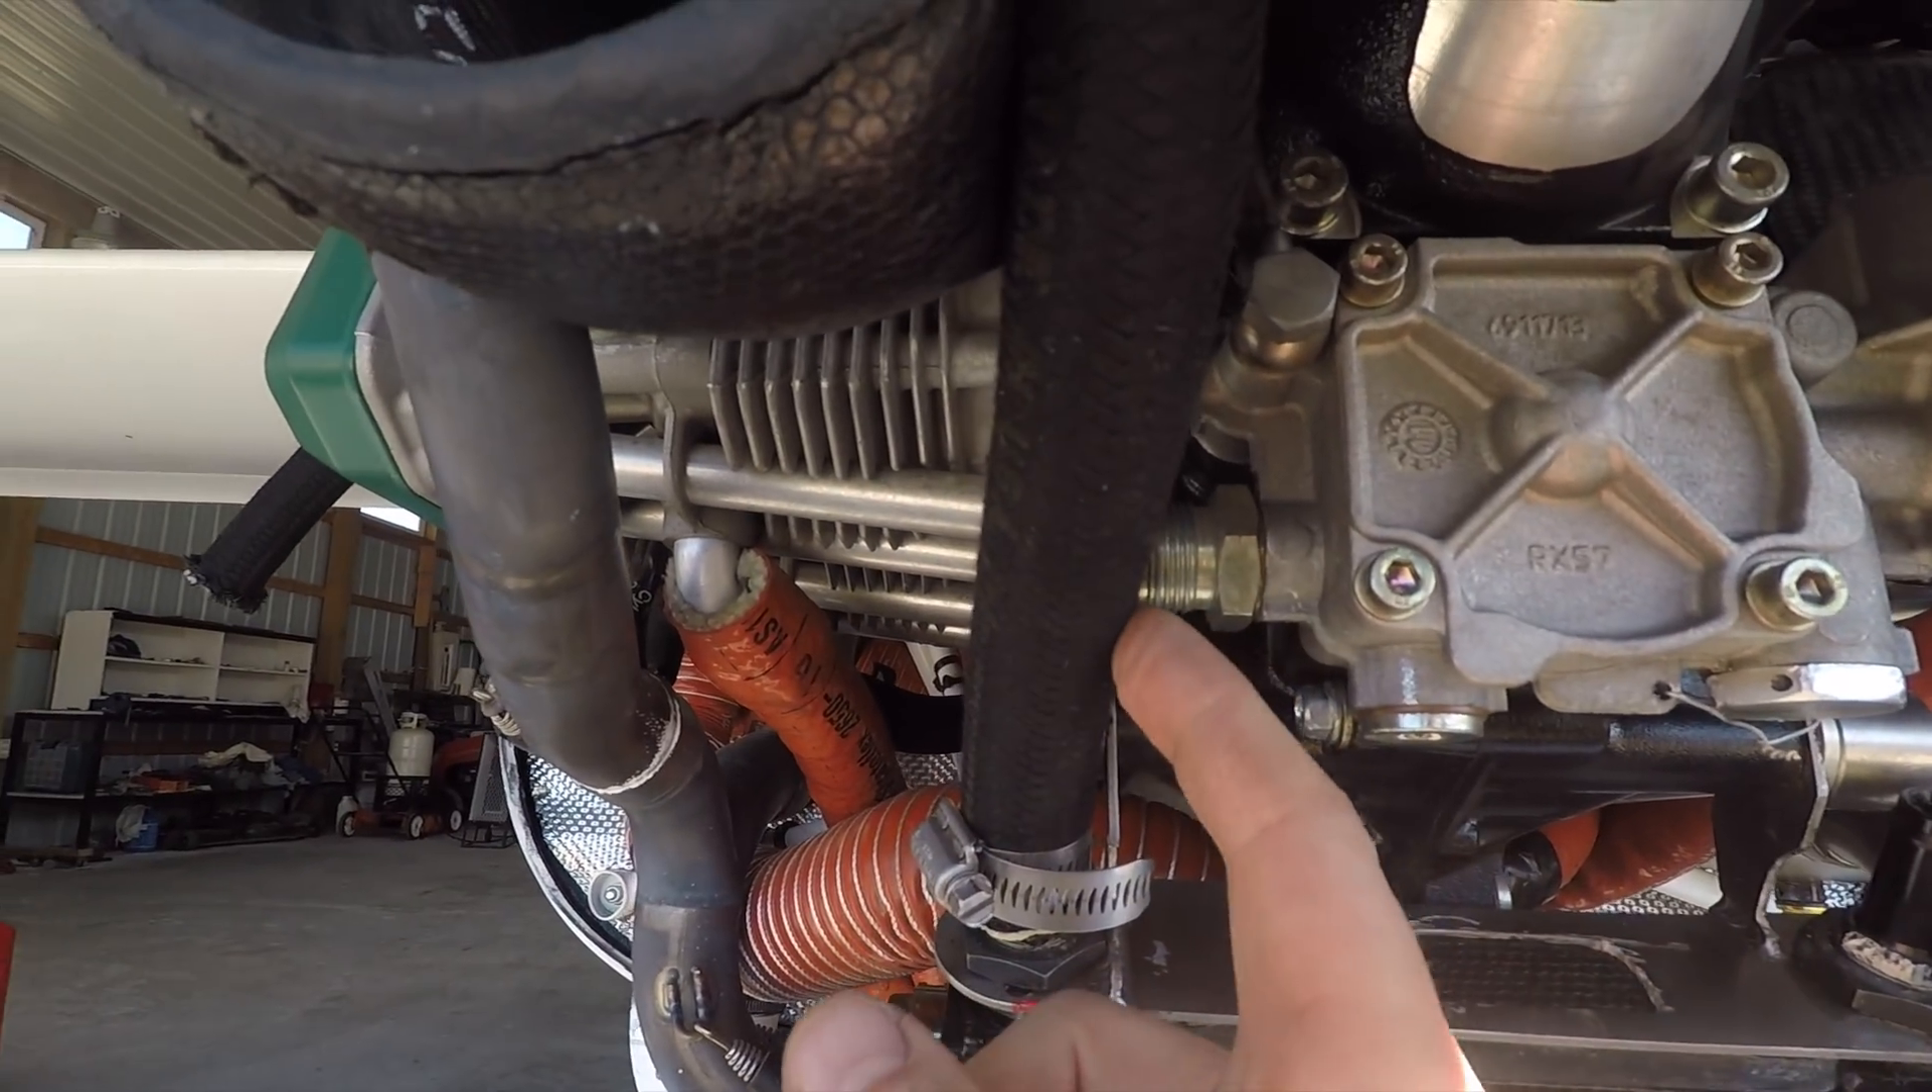We'll go over here, I also have an issue where this got the new hose on, but it's too close to the oil pump connector.